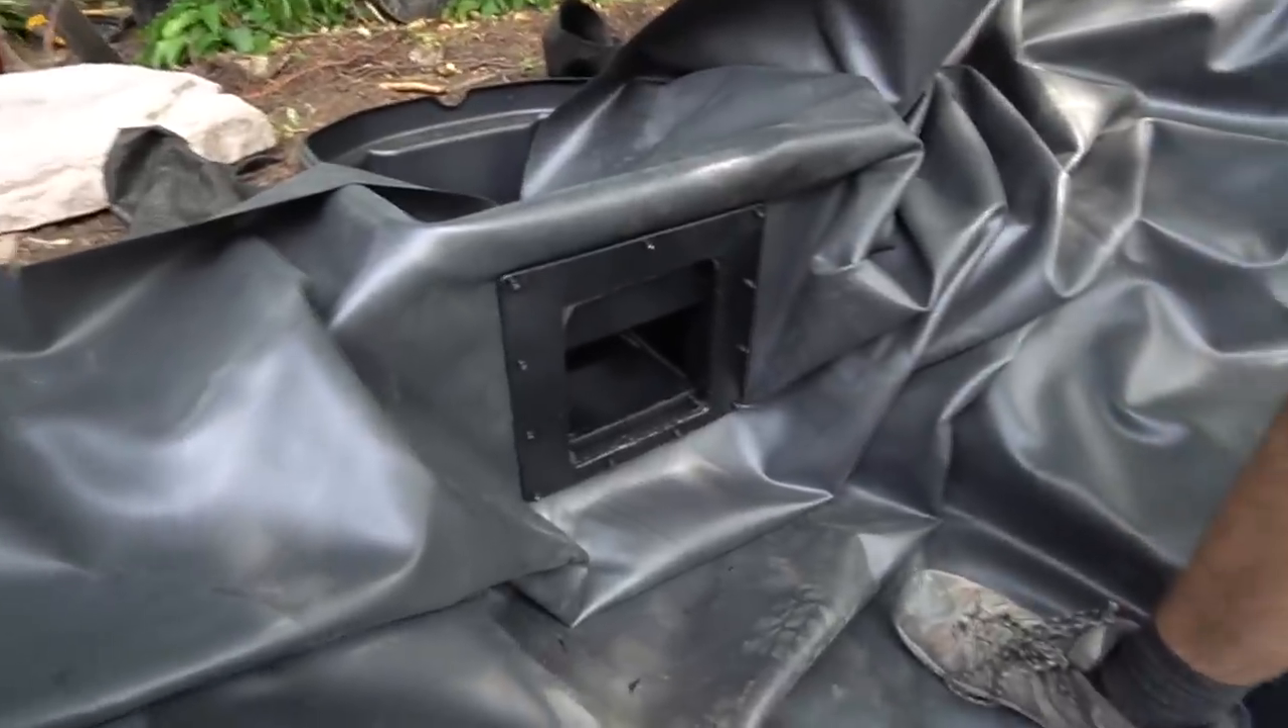So the face plate is on. All the screws are in place.